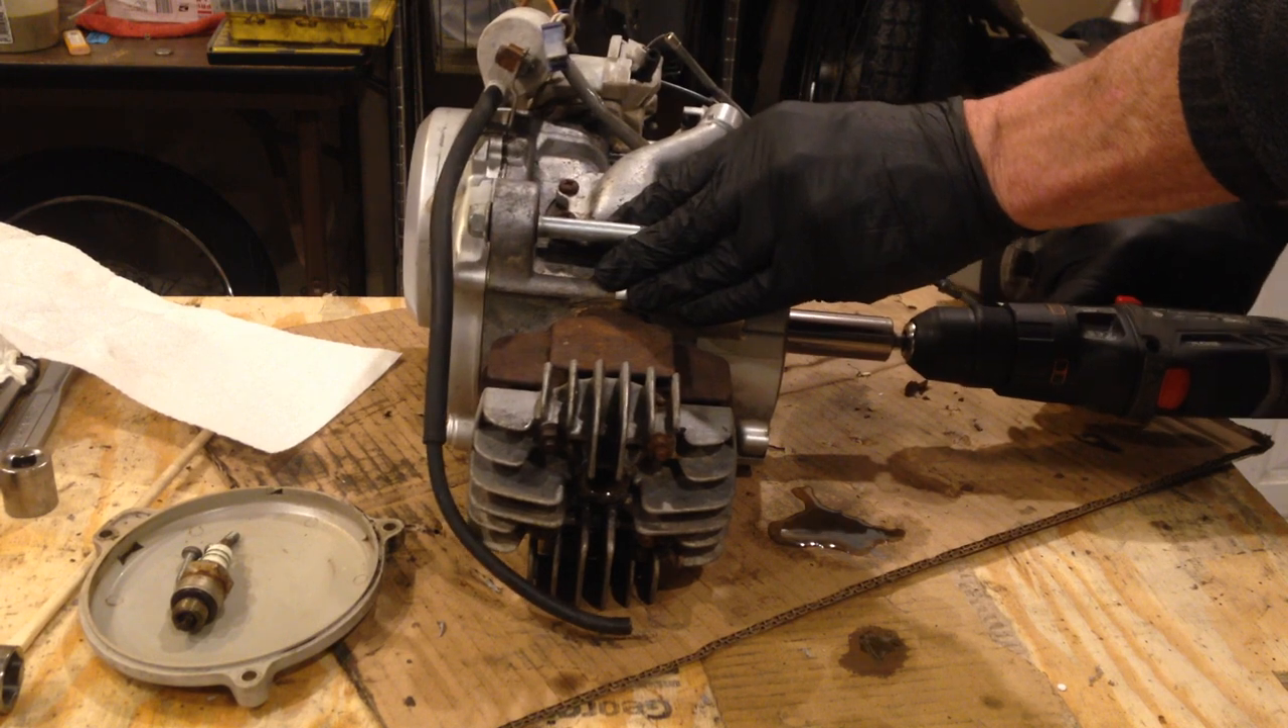So all I've done is taken off the side cover and taken out the spark plug.